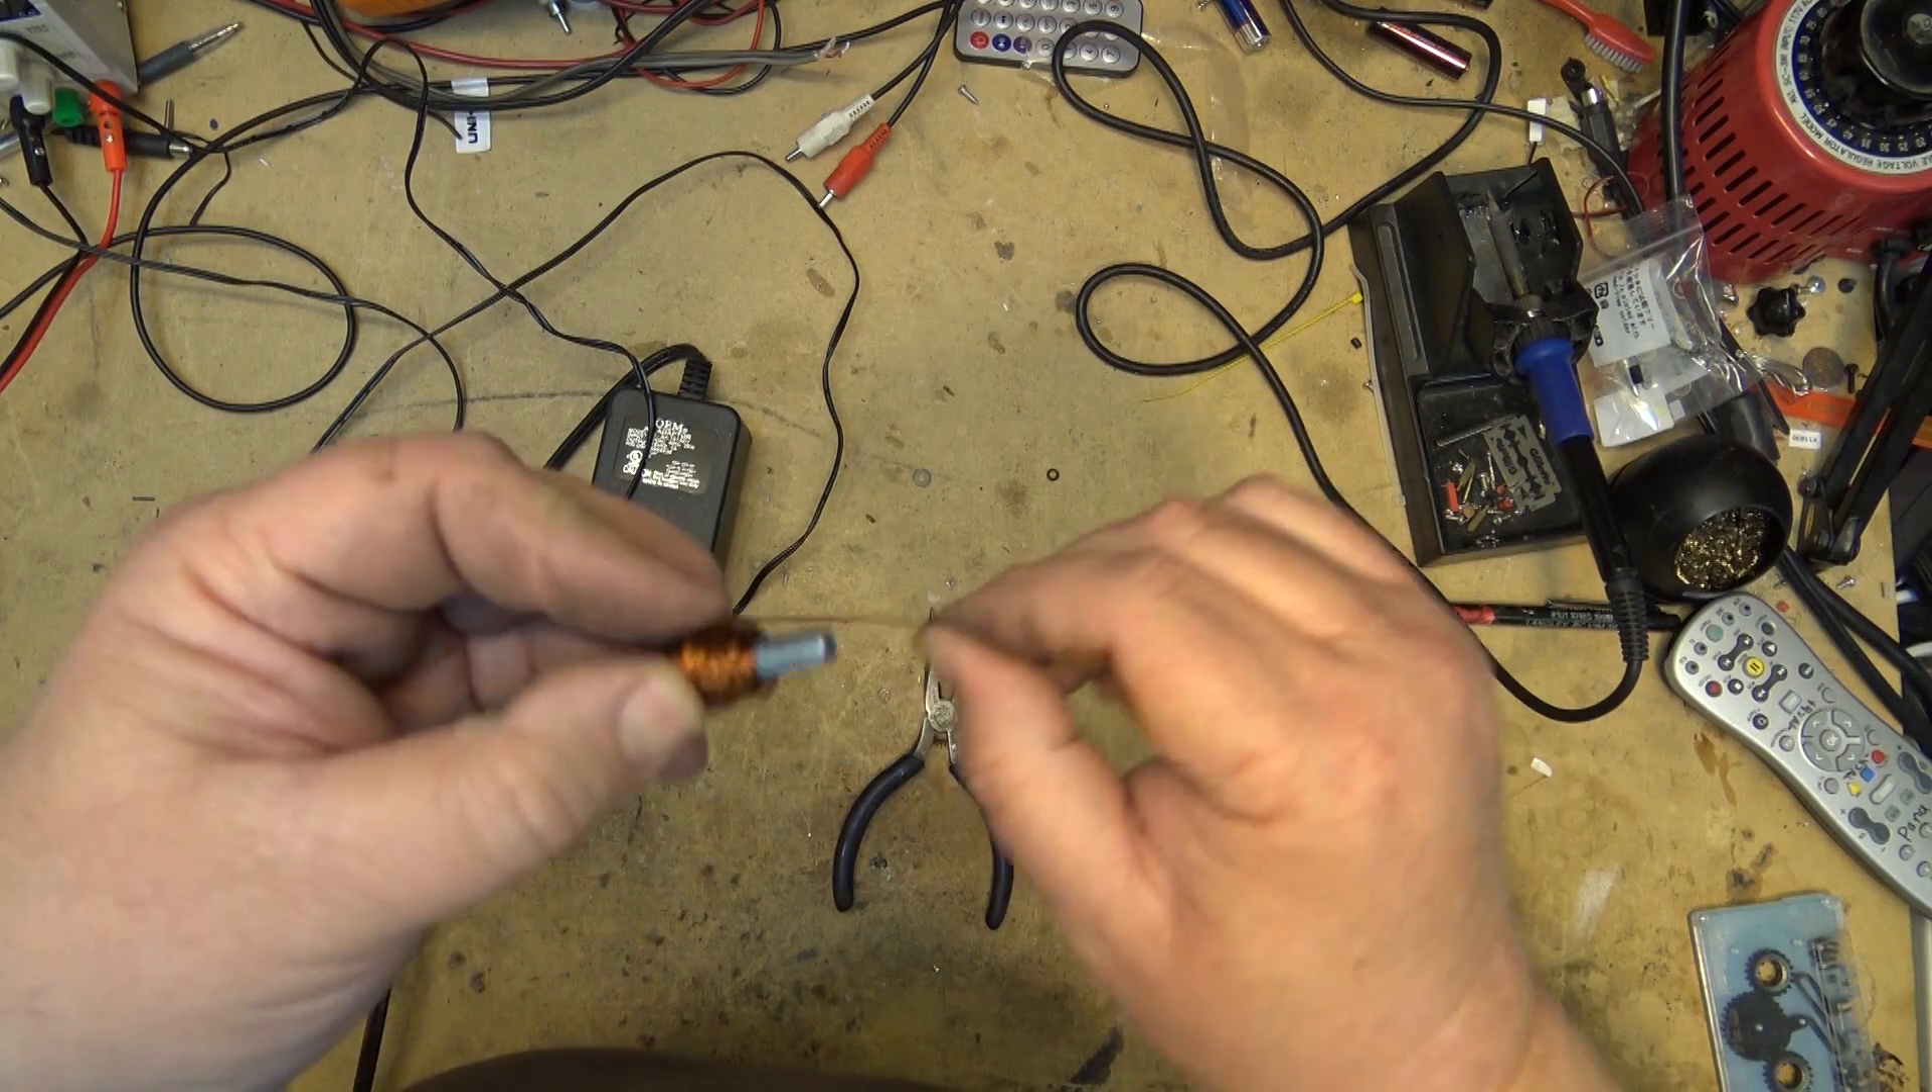So now I've got the wire all wrapped around the screw here.